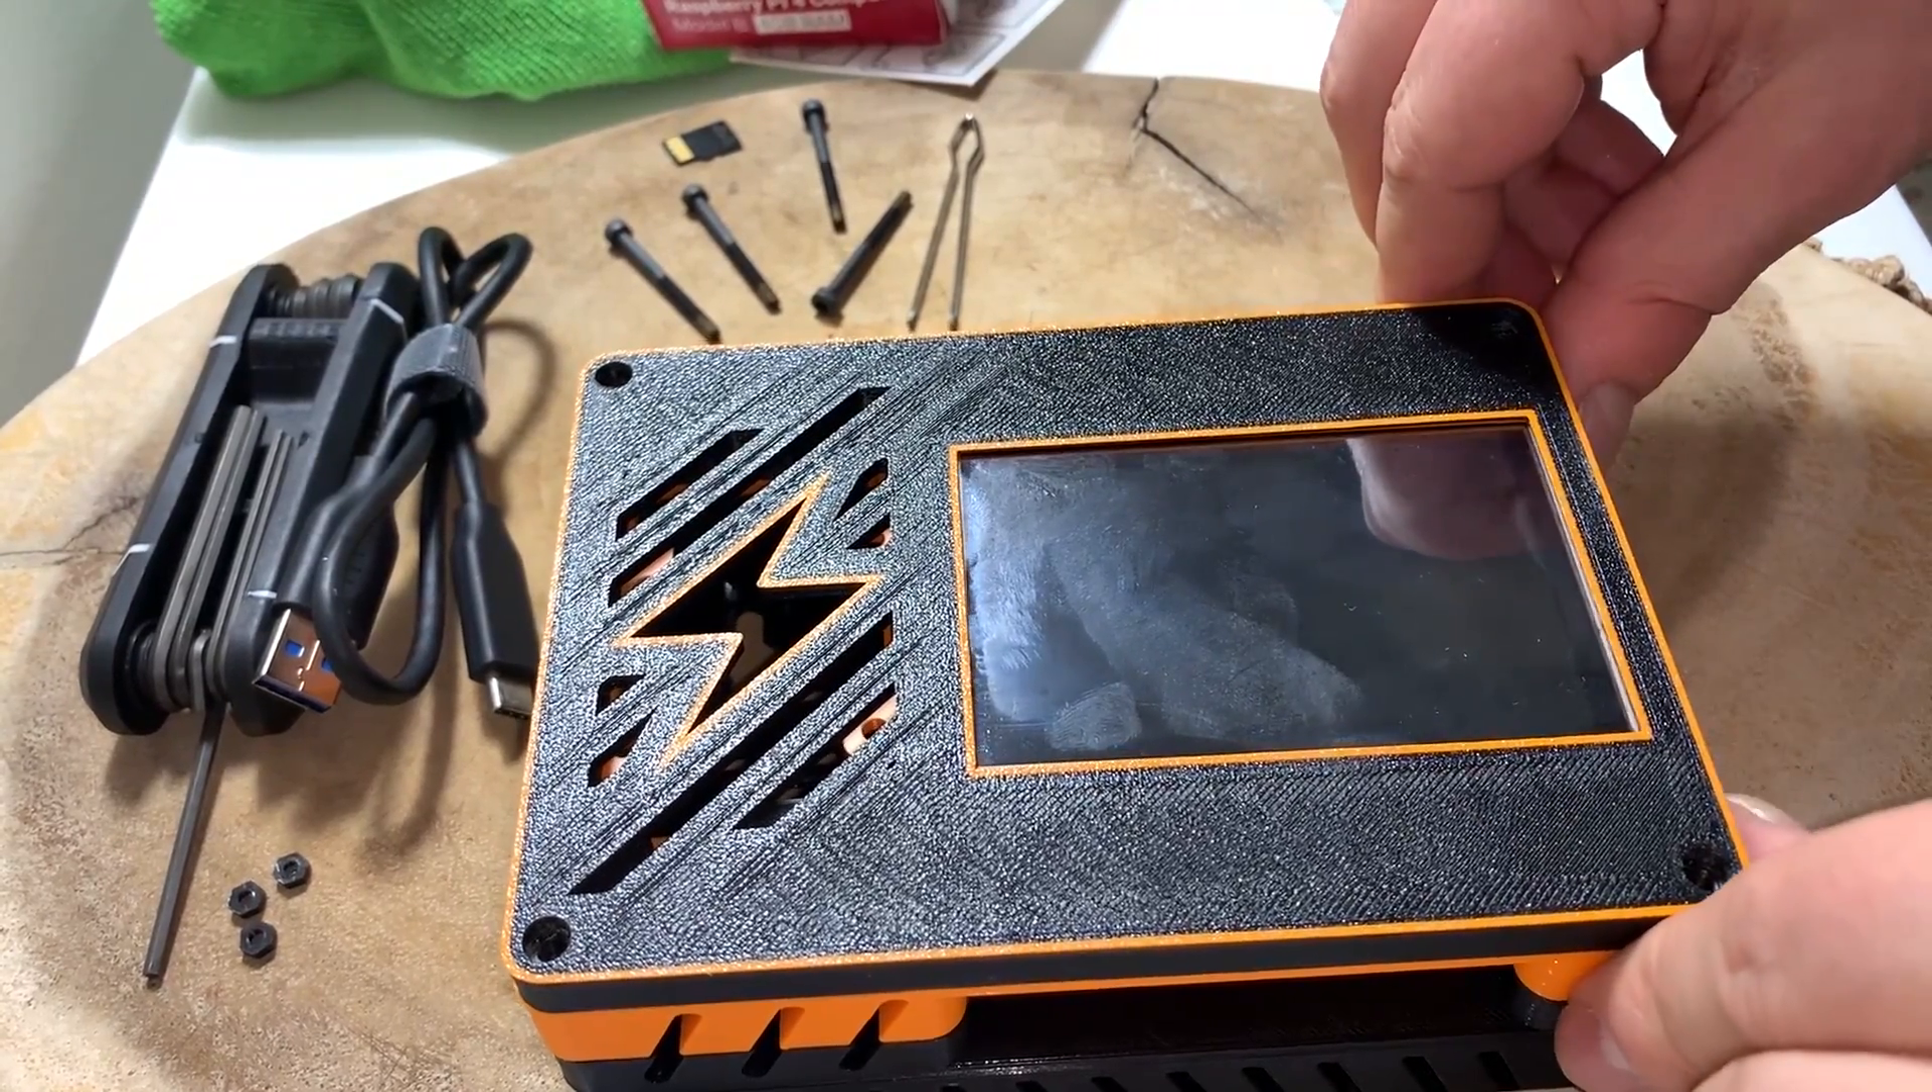It did take me a couple tries to get this screen lined up nicely in there once you got the top on but not too bad.